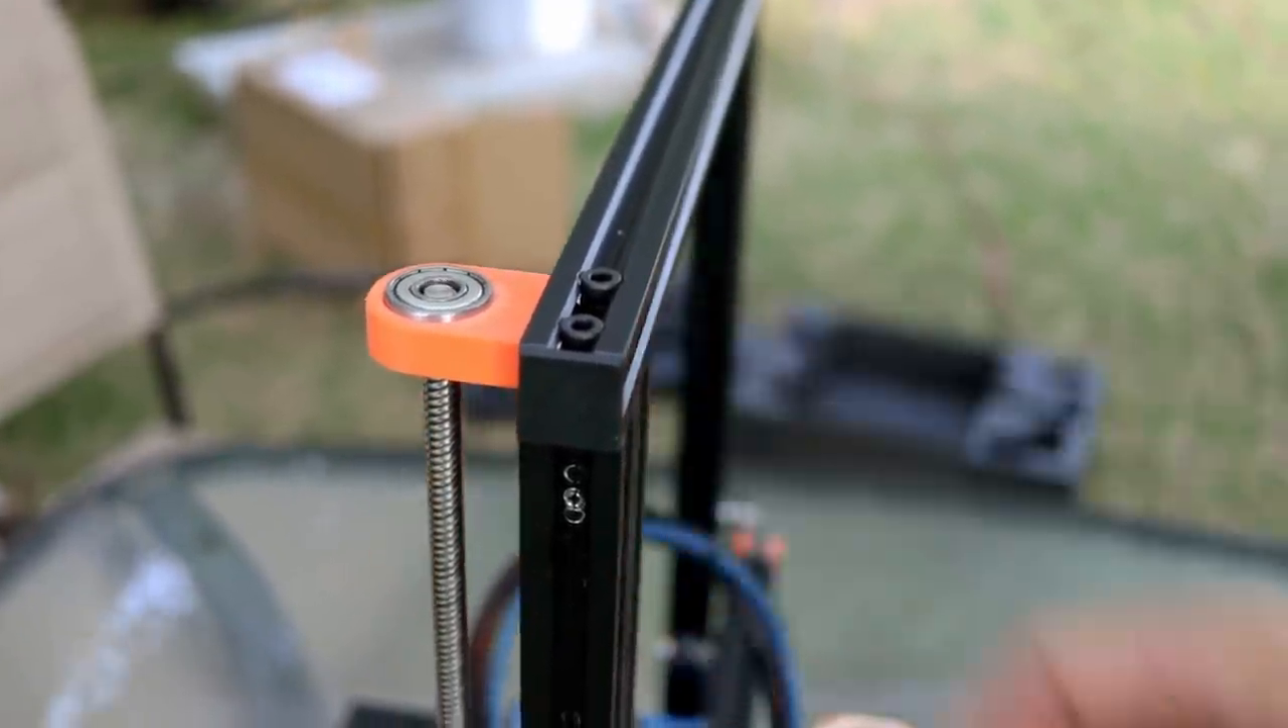I installed a lead screw bearing up here at the top just because this will be mounted rigidly inside our truck as we drive.